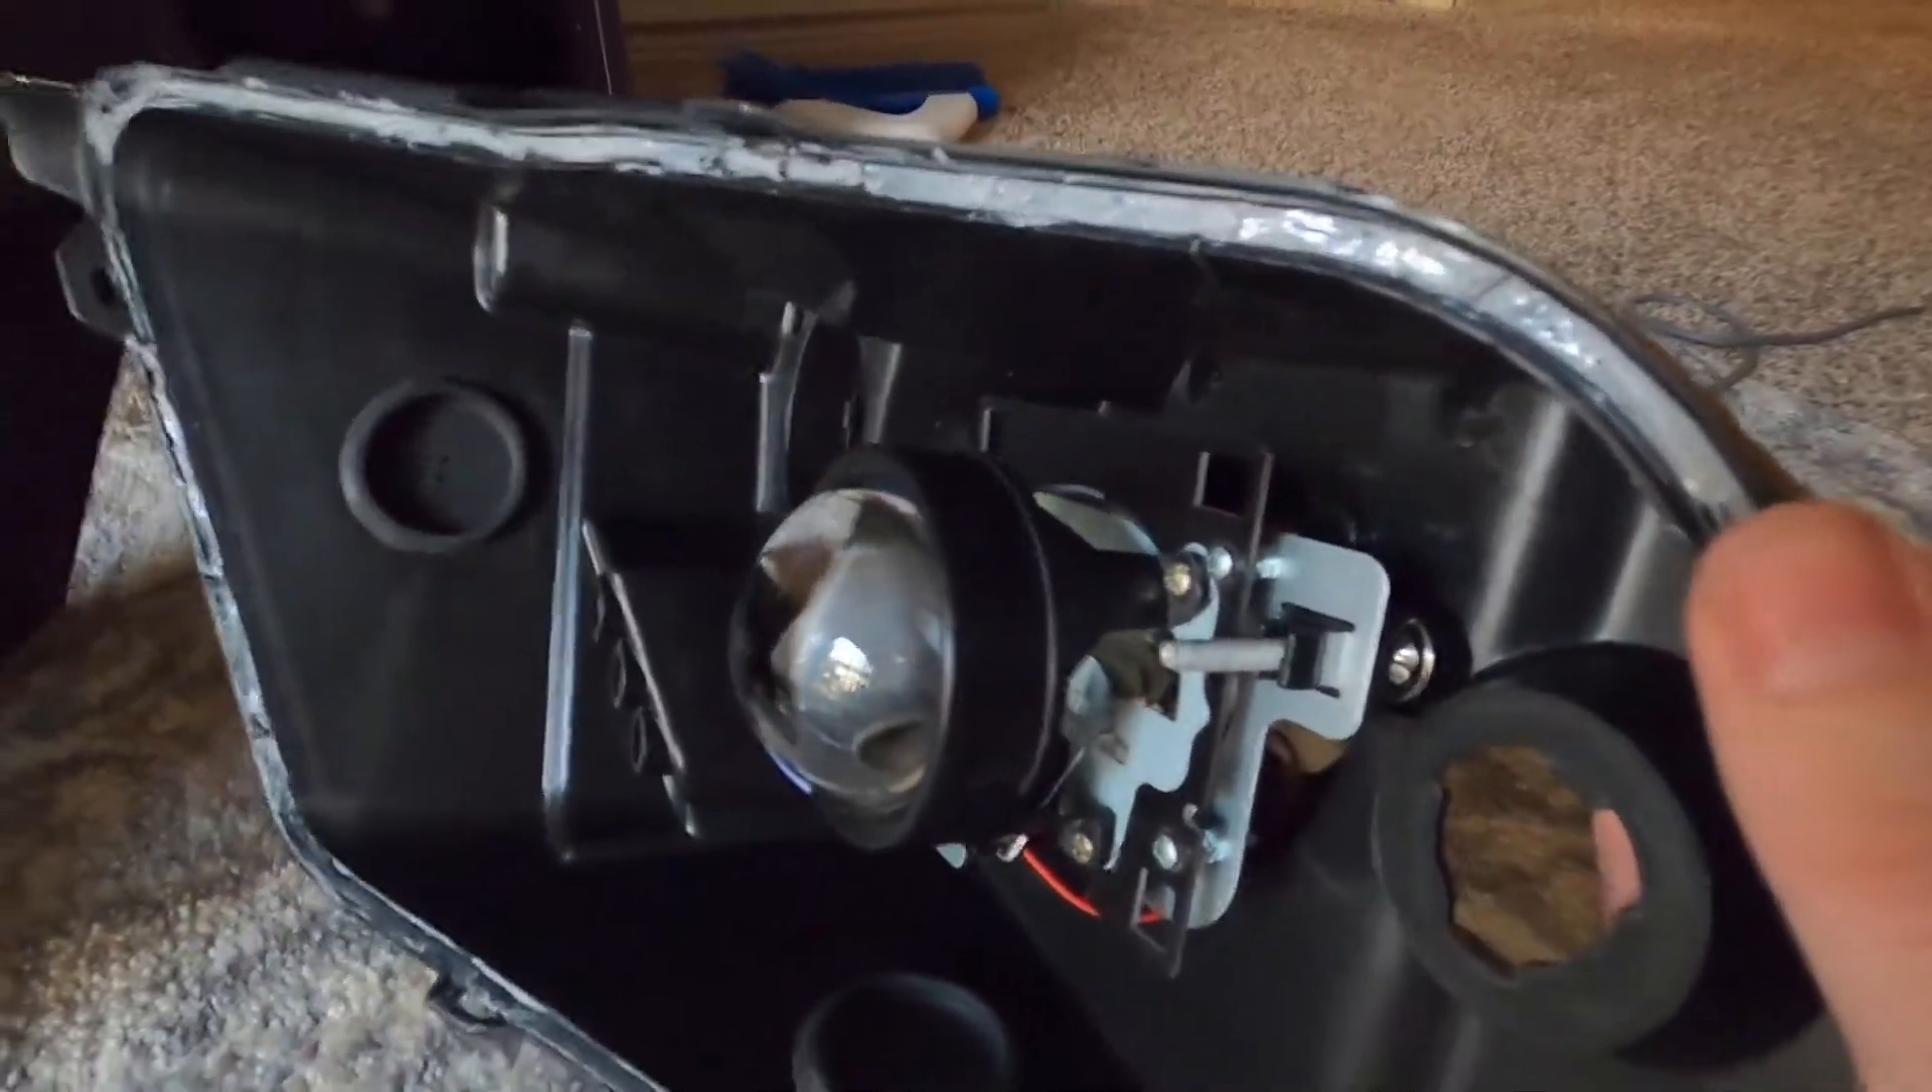So here is the projector all mounted up.